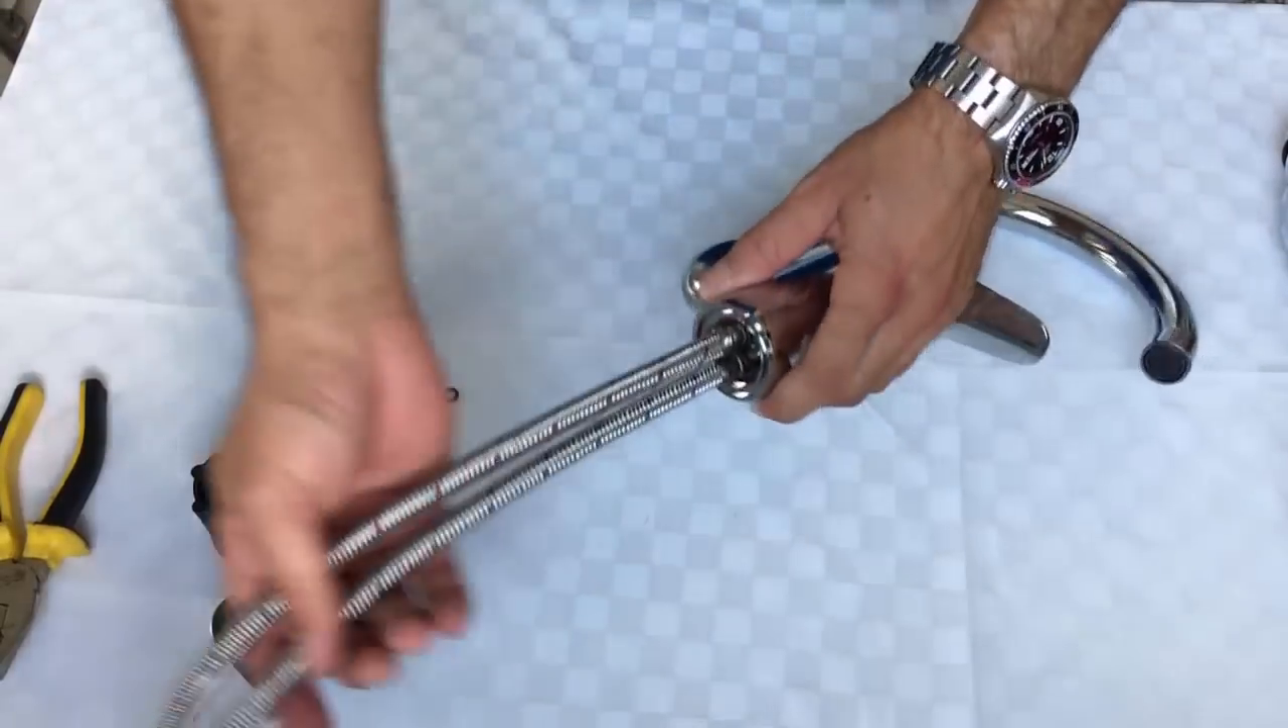evet süper borularımızı taktık evet süper borularımızı taktık.